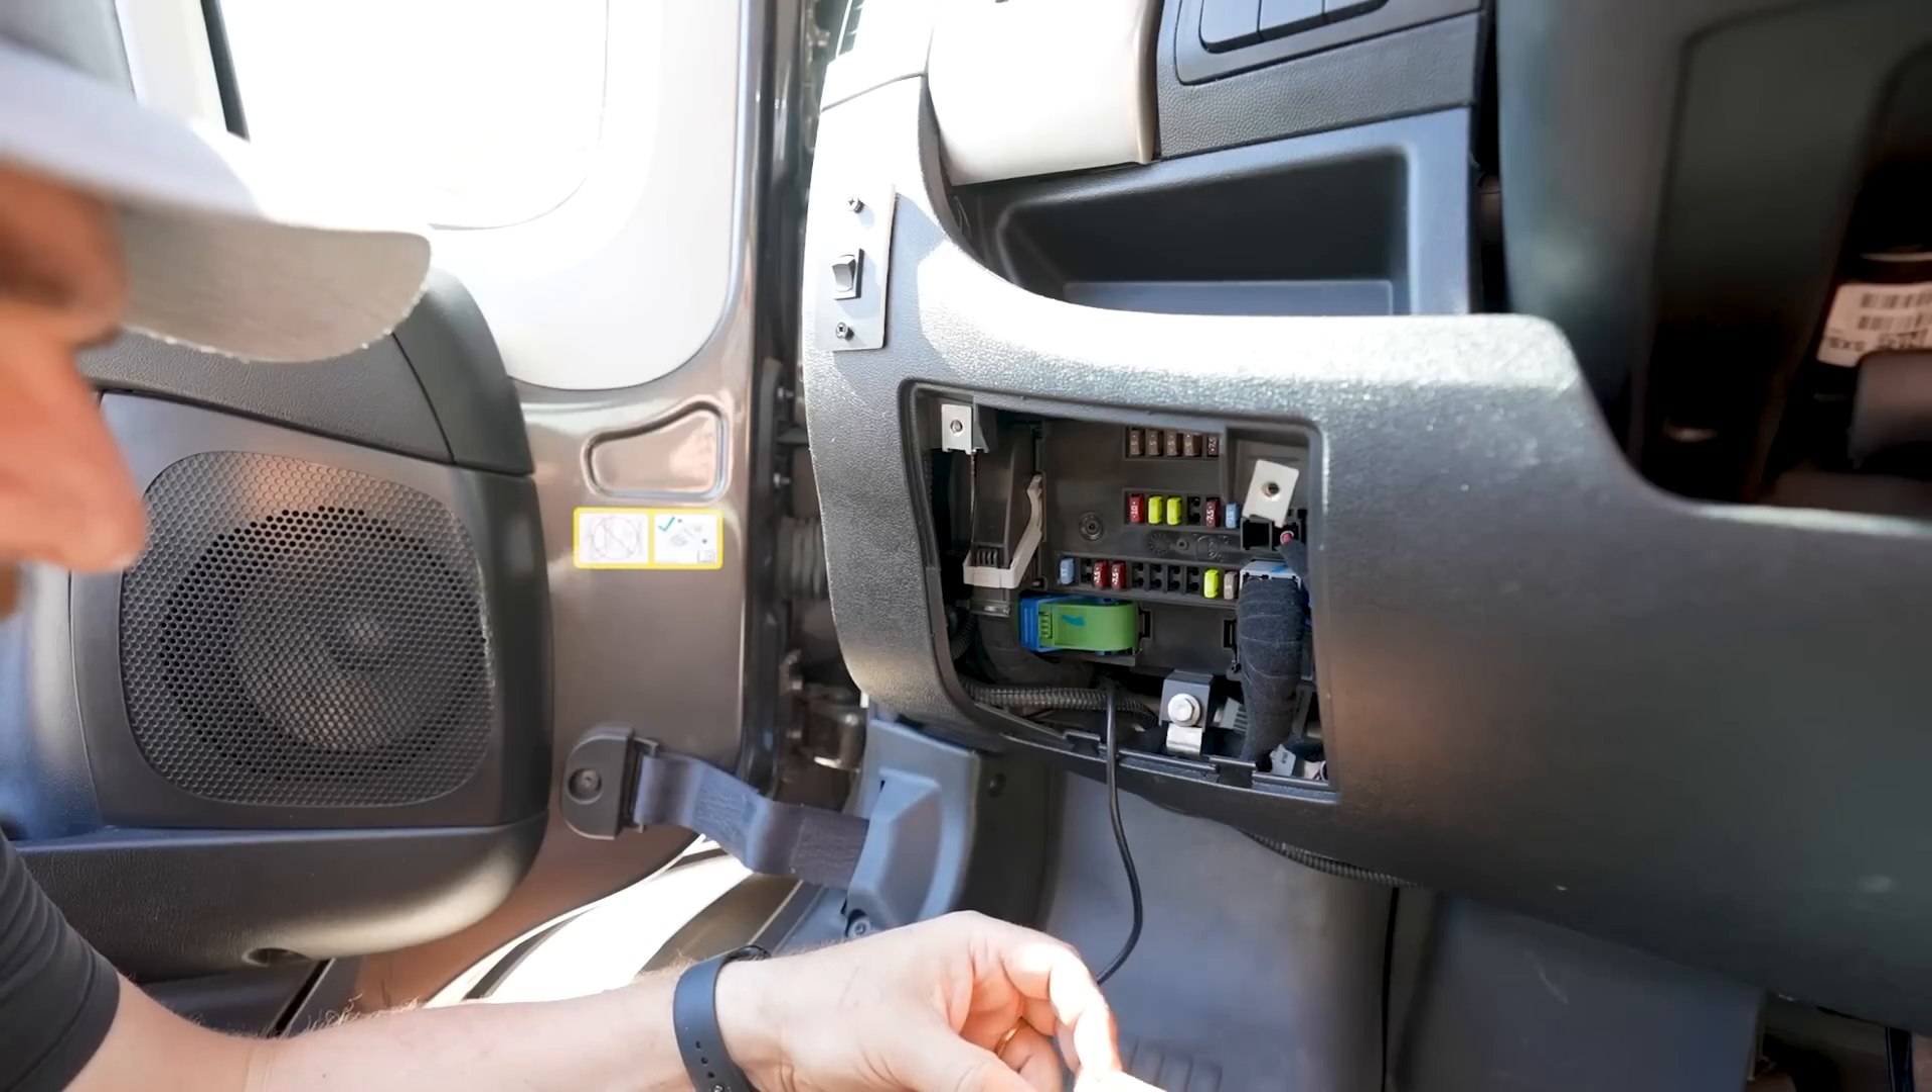Everything put back together except for the cover for the fuse panel.